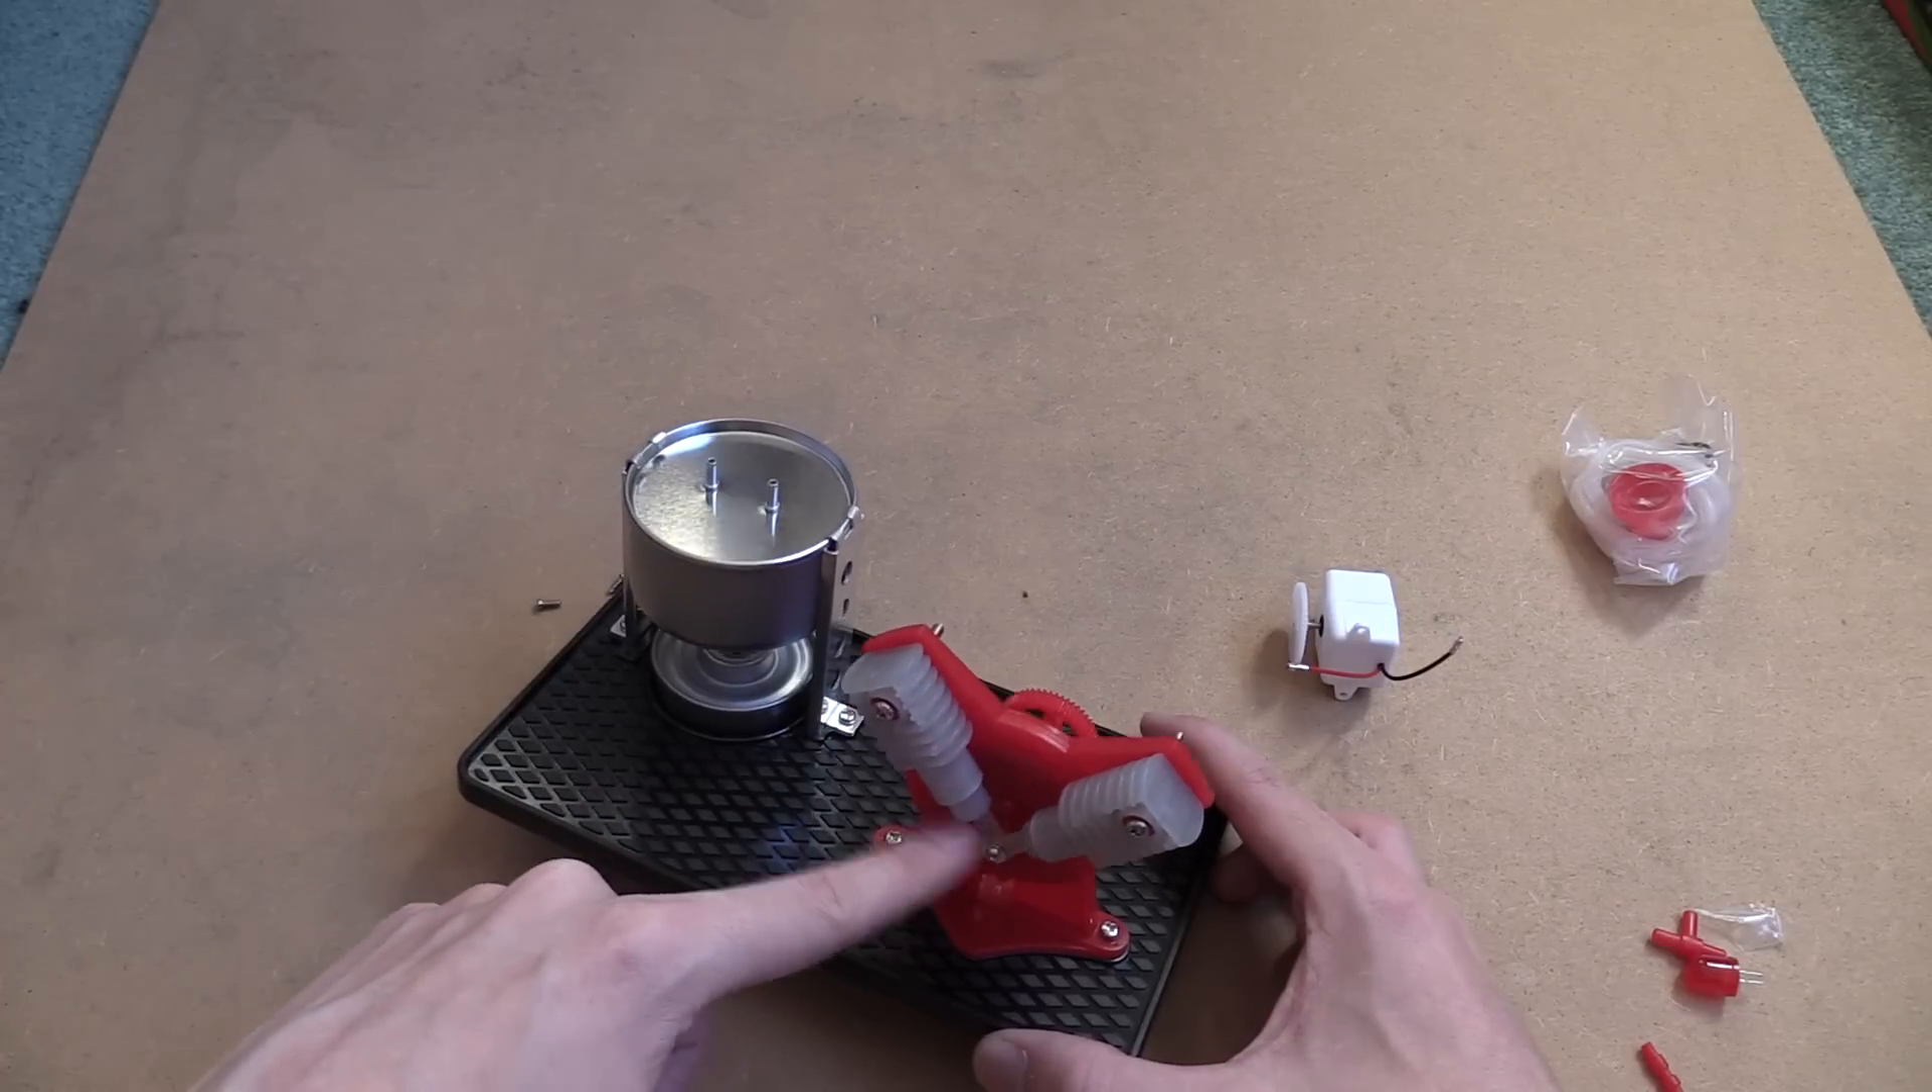So we've now got our burner in place our steam chamber and the motor or the engine itself.